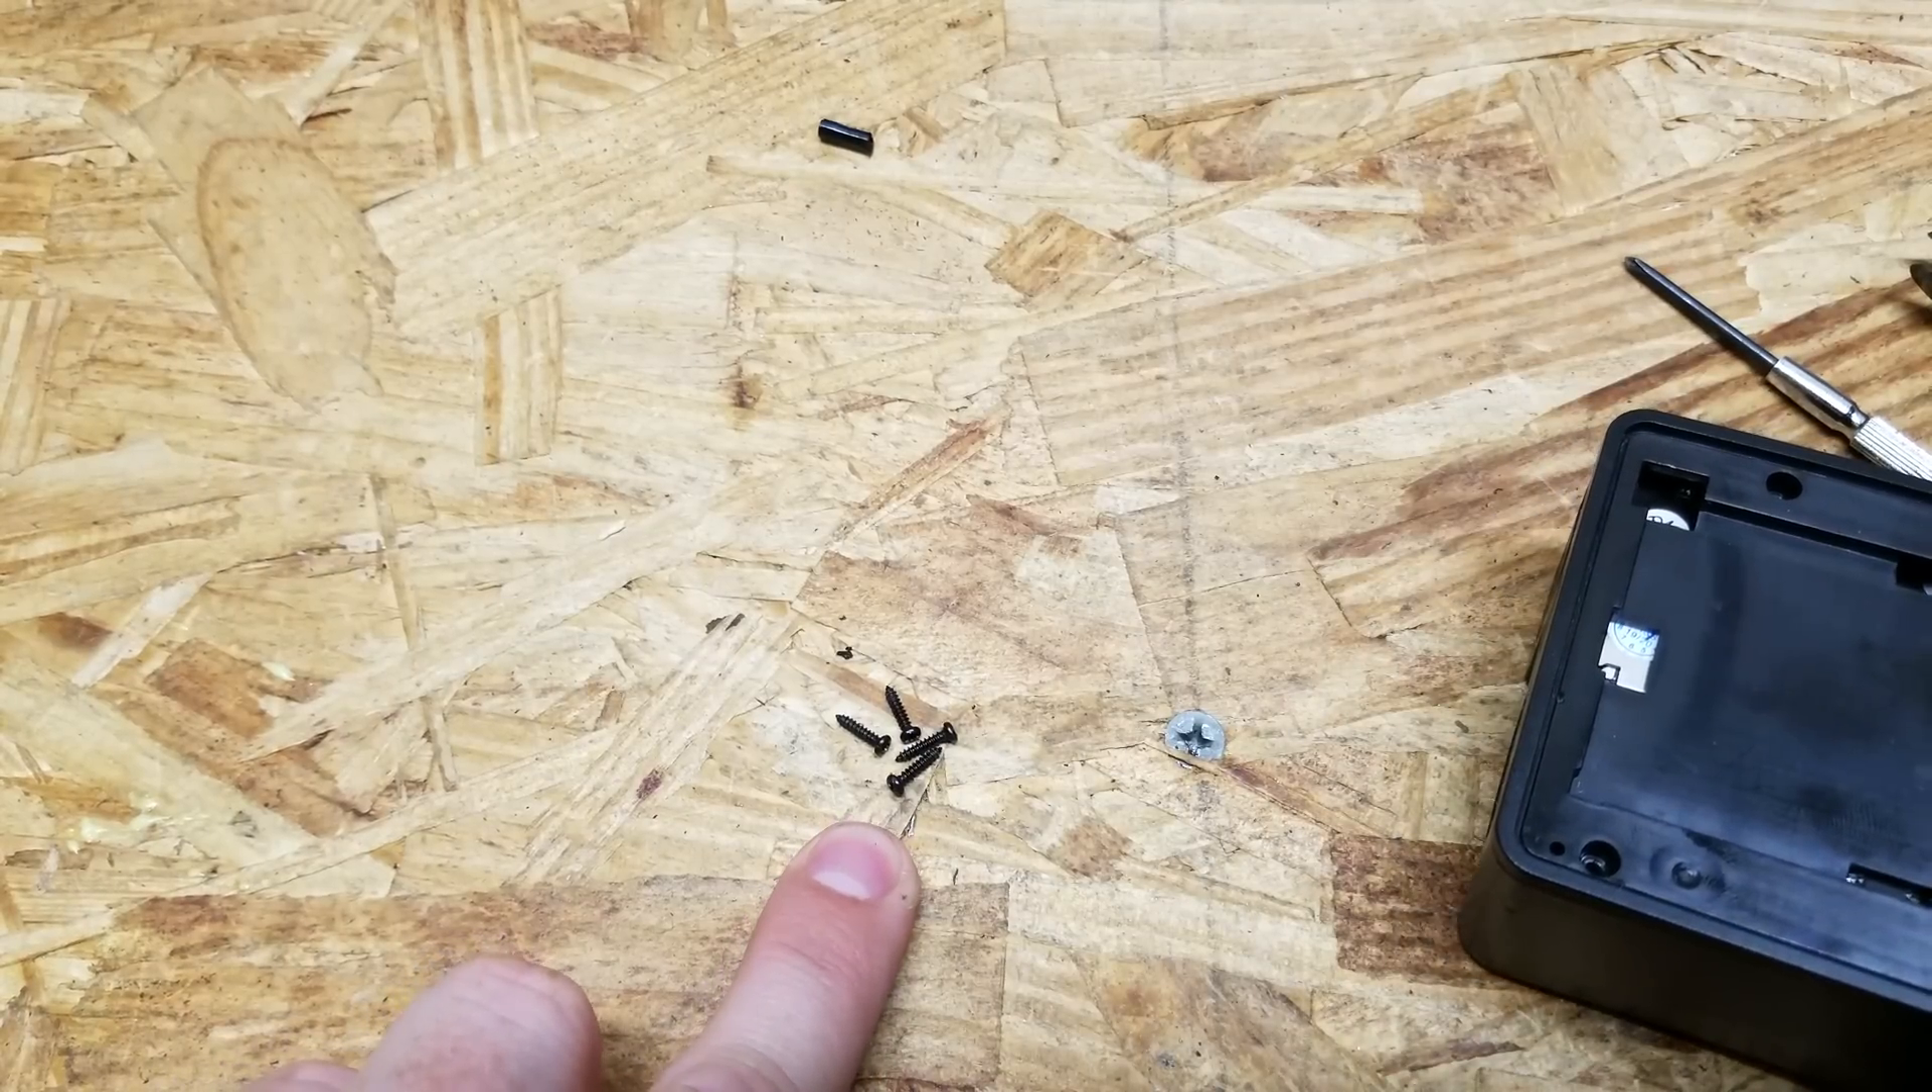So then we have four more pointy screws left to put in. And you can see there is one, two, three, four.